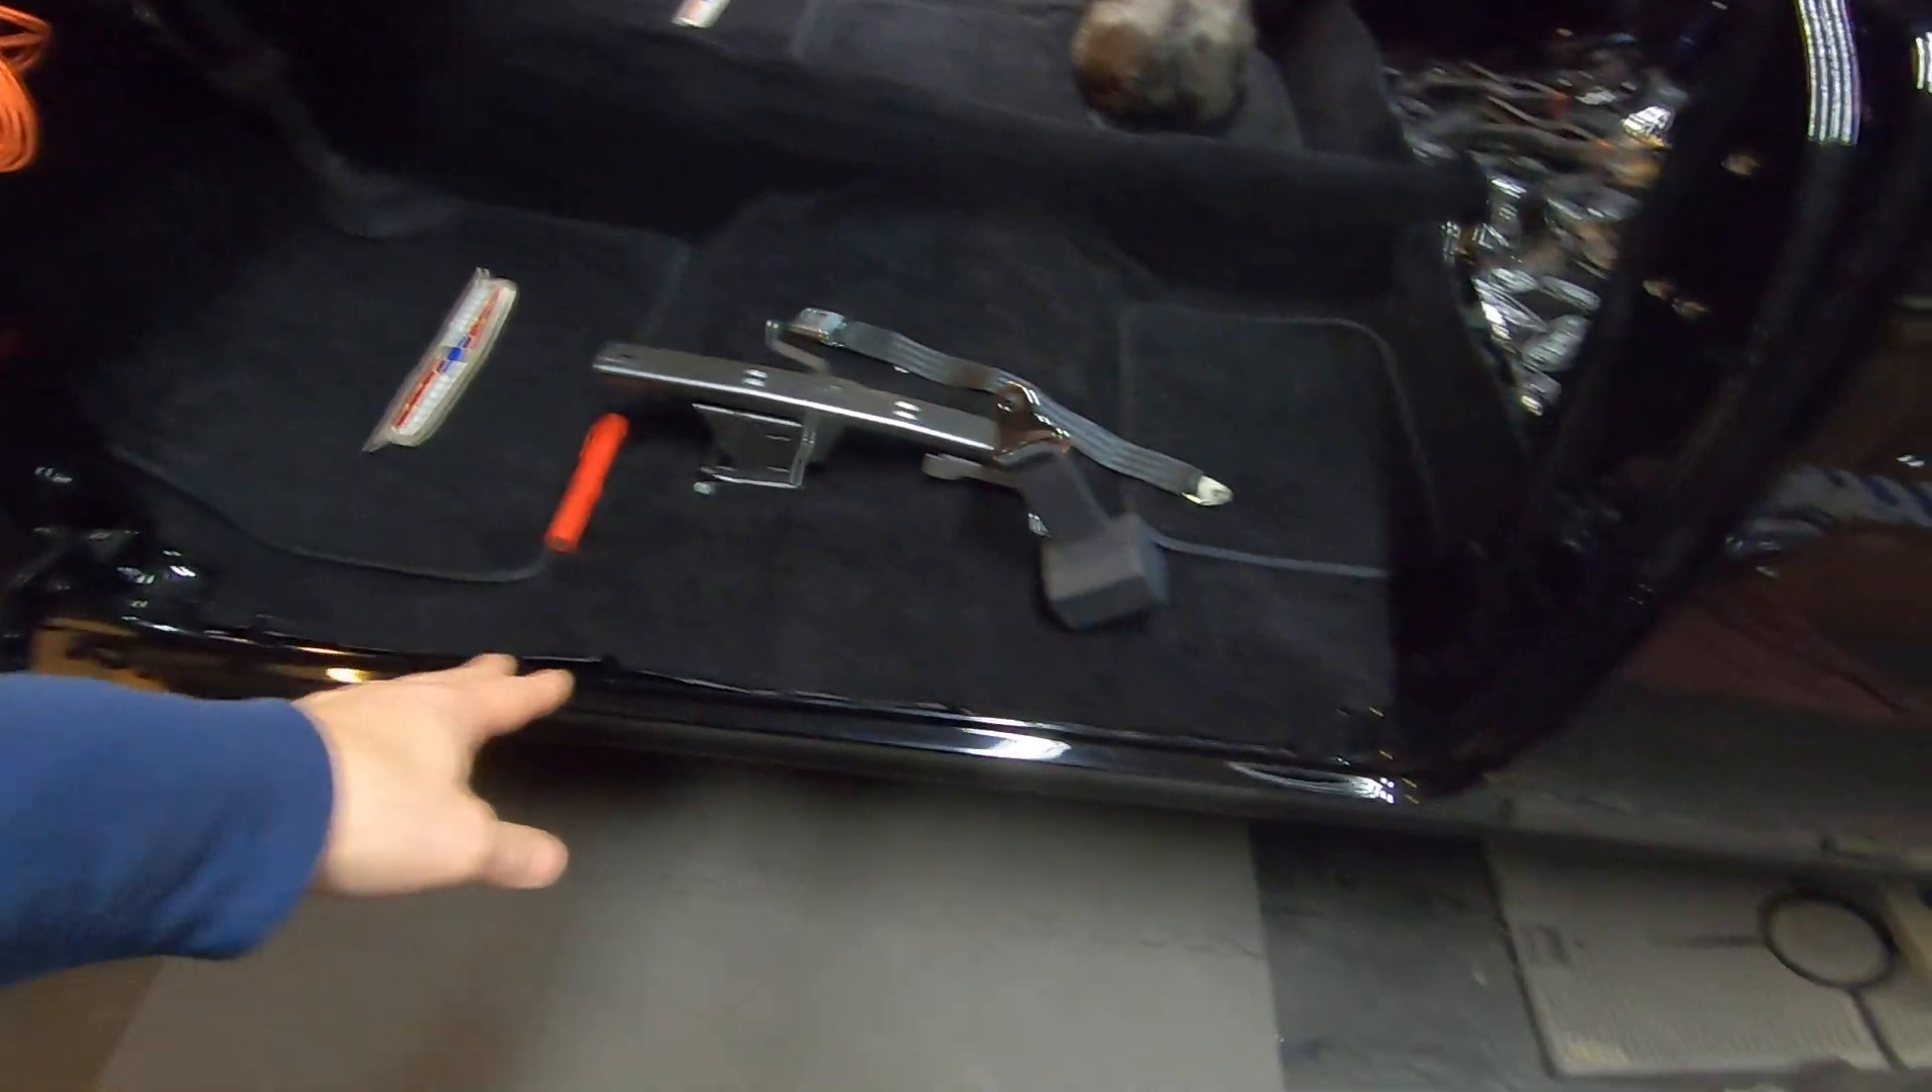I decided not to put the seal covers on, seal plates on yet, because I am in and out of the car.